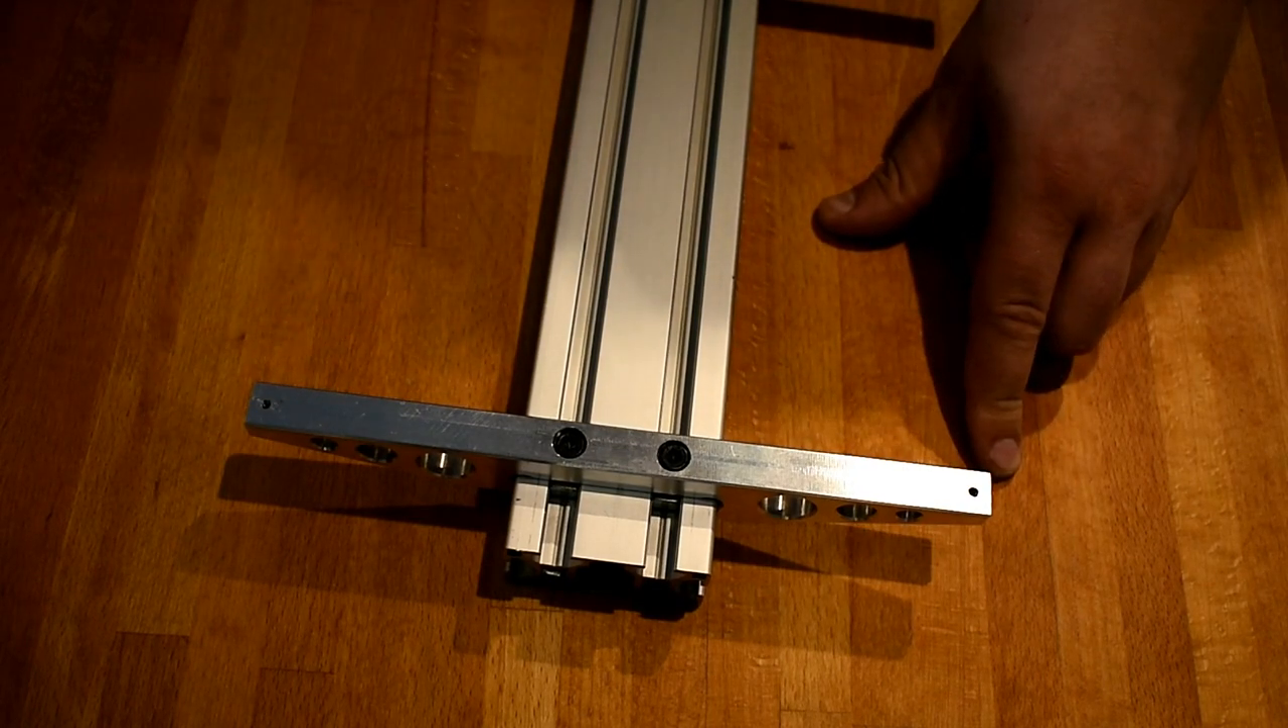You can see I drilled some holes in them to make them faster, and then the braces are attached using two M5 fasteners from the top, which you can see.